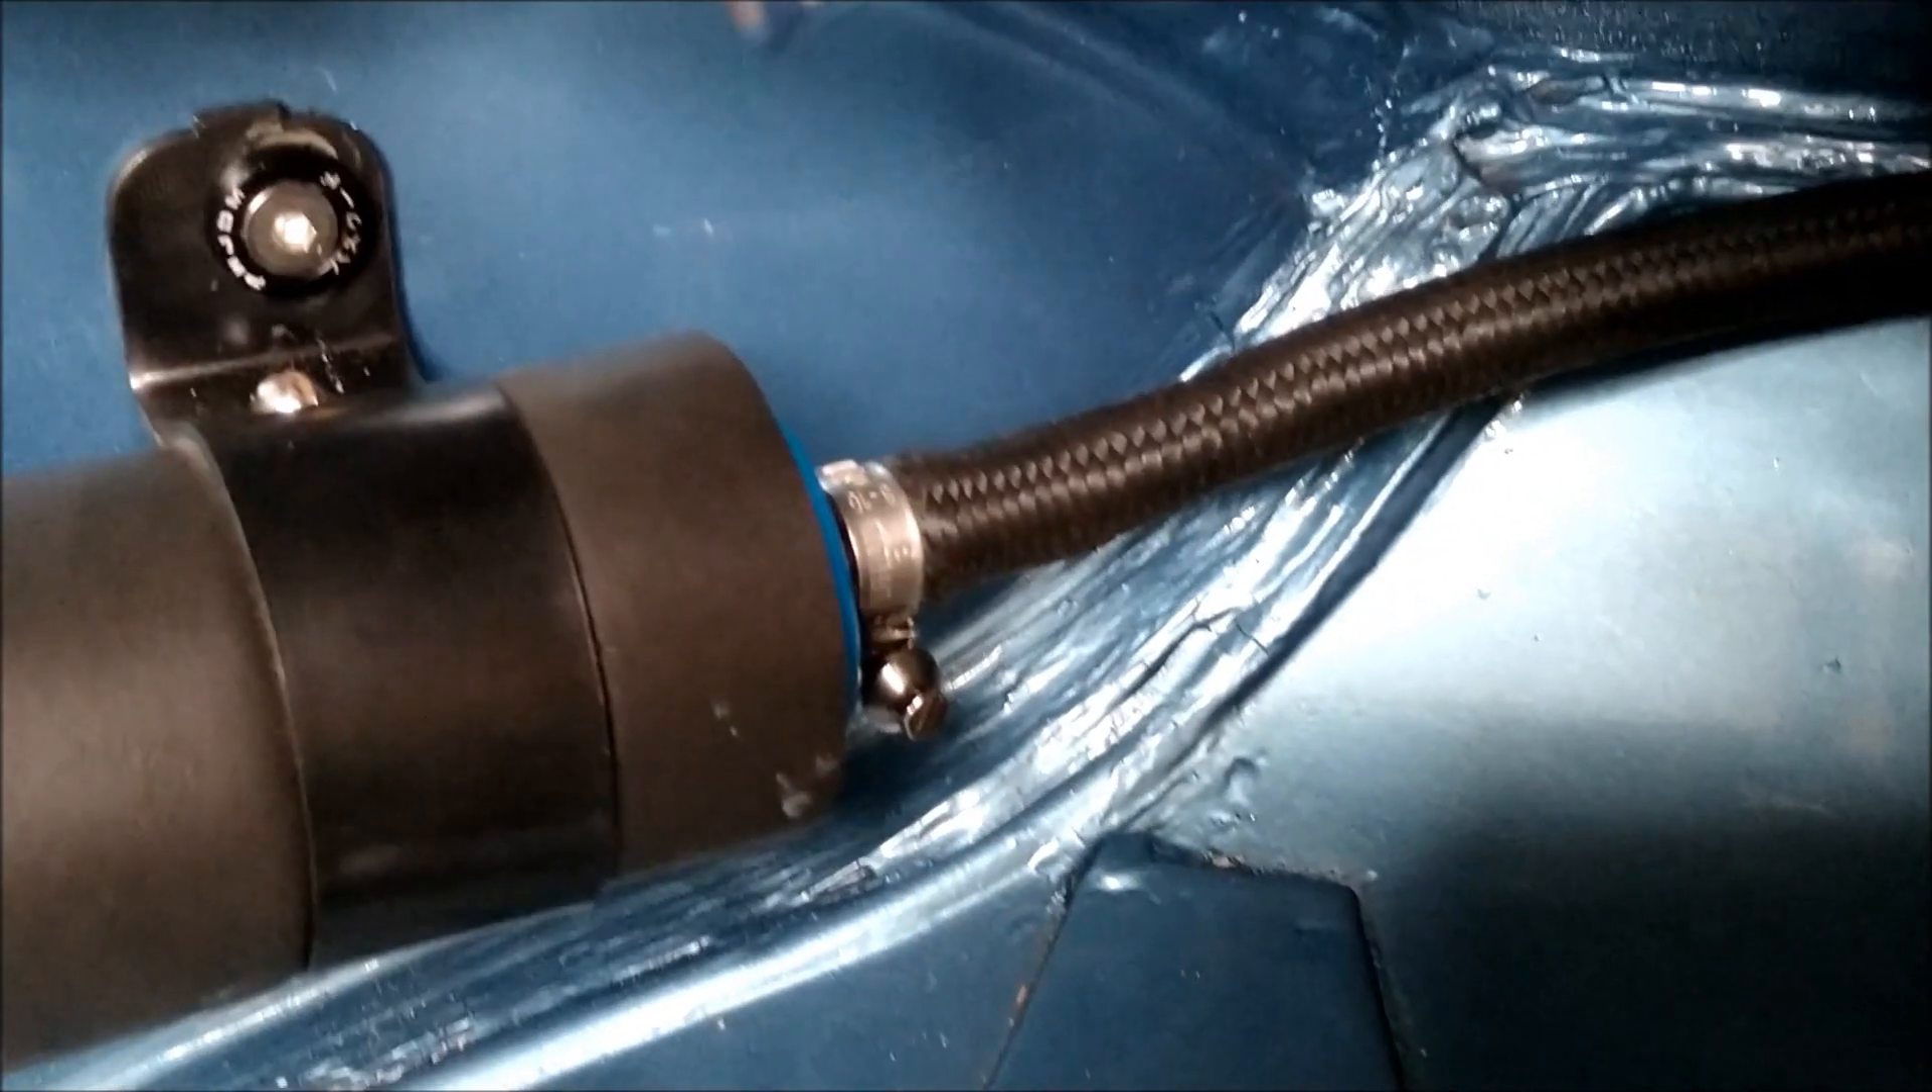Paso 2 ya tenemos la bomba con los tornillitos y la abrazadera de acero inoxidable como corresponde.